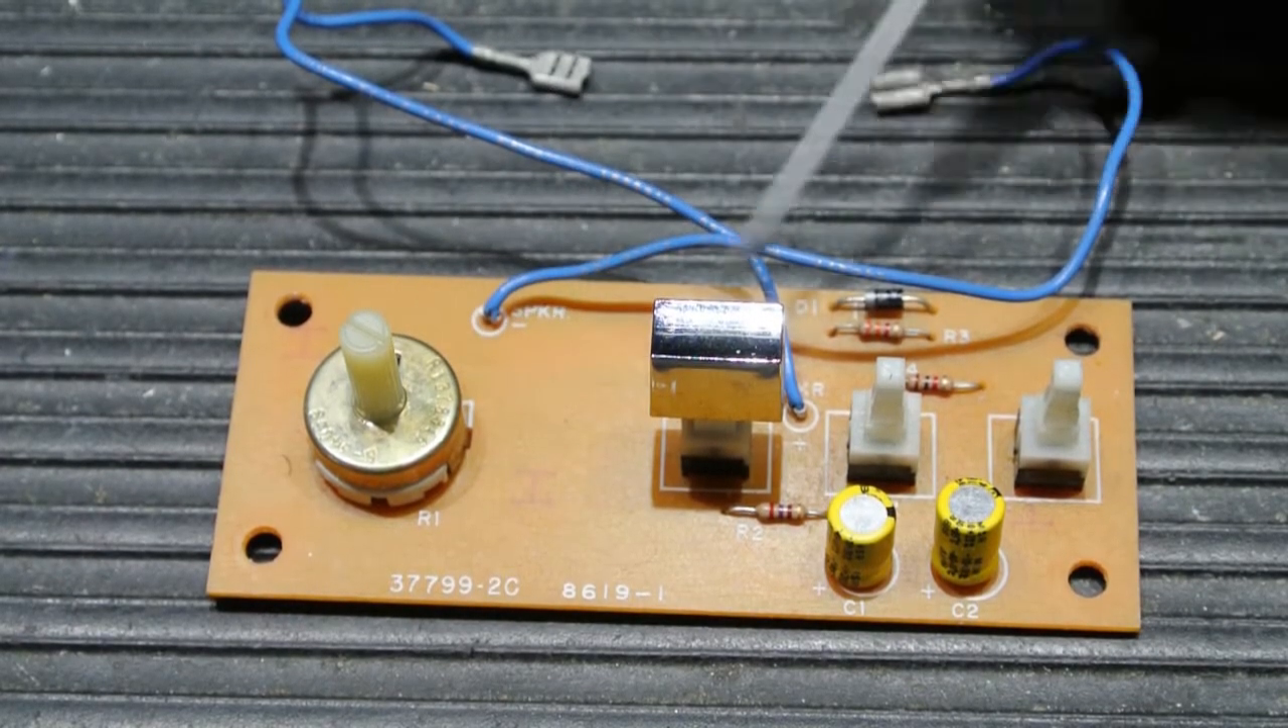So here's the switchboard. I've removed it from the back of the speaker grill so you can see what's on it easier.